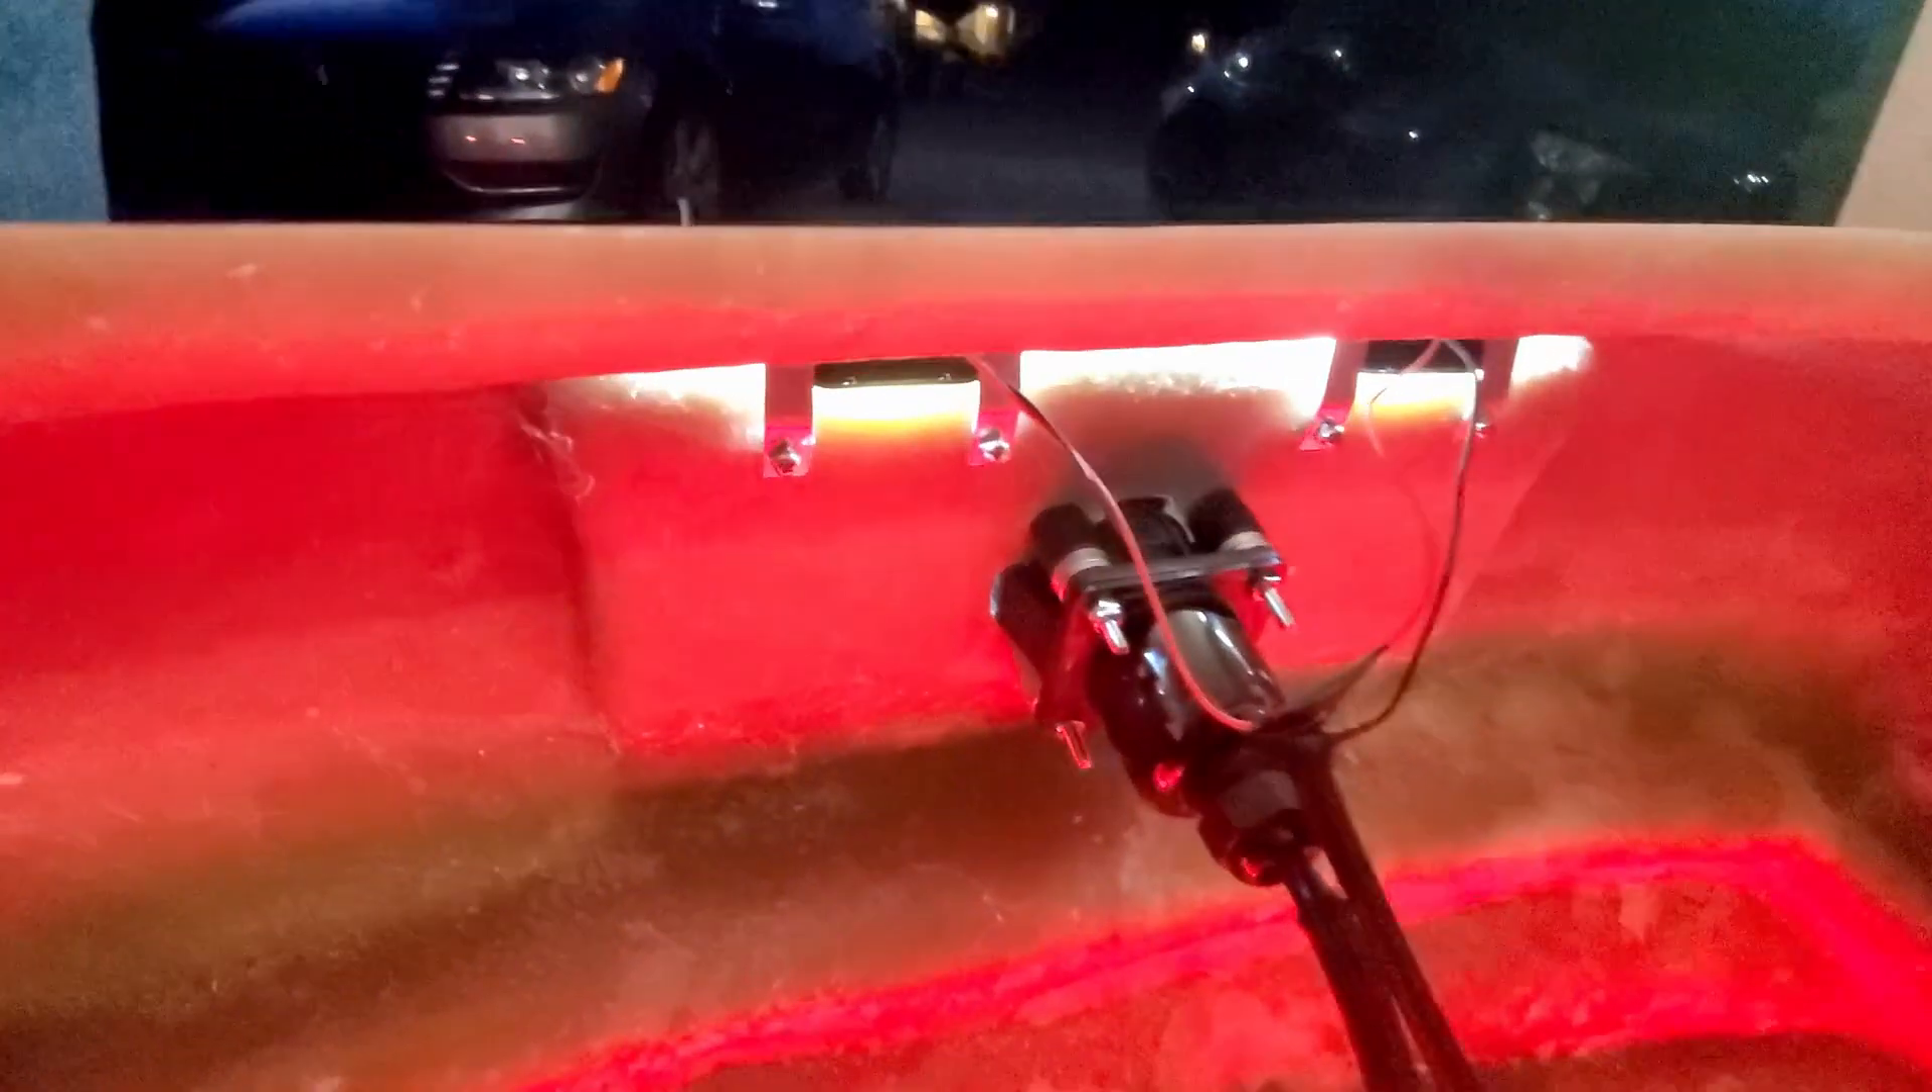I got the license plate lights mounted.